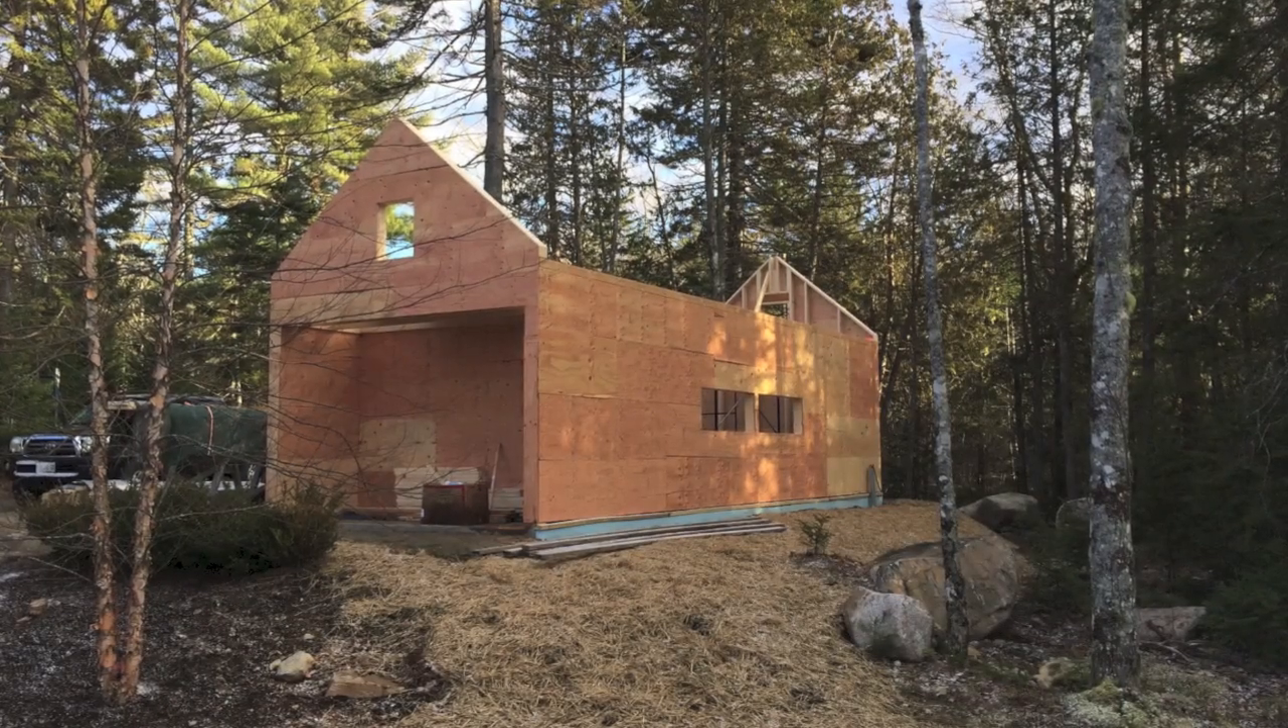Now you can see they've framed up the gable ends here, and we'll sort of fast forward a little bit.